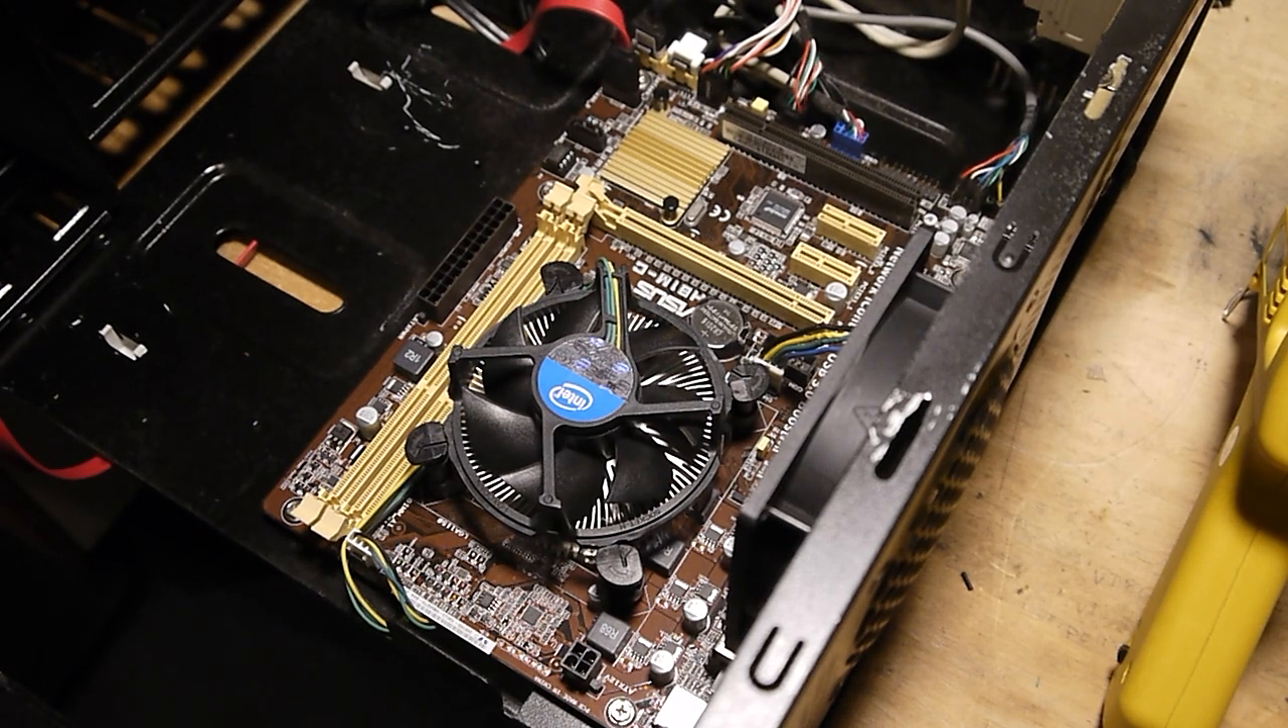Heat sink is back in place.